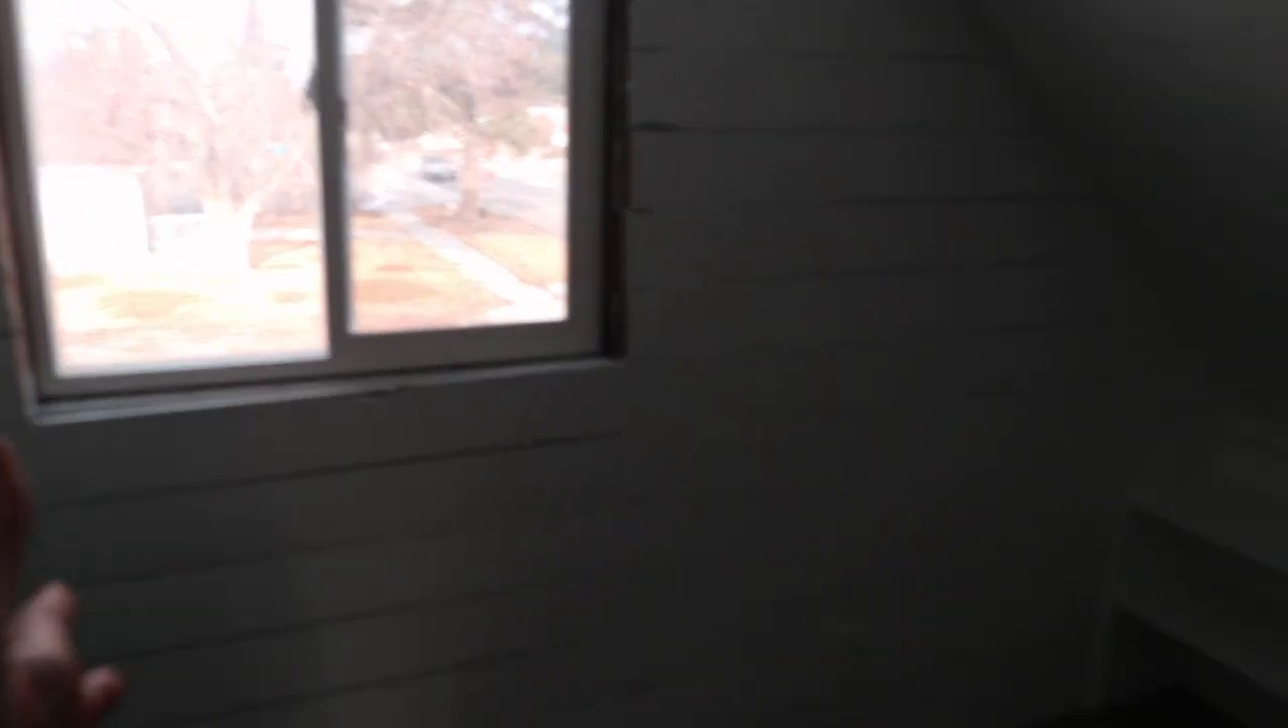The window still needs to be trimmed out.